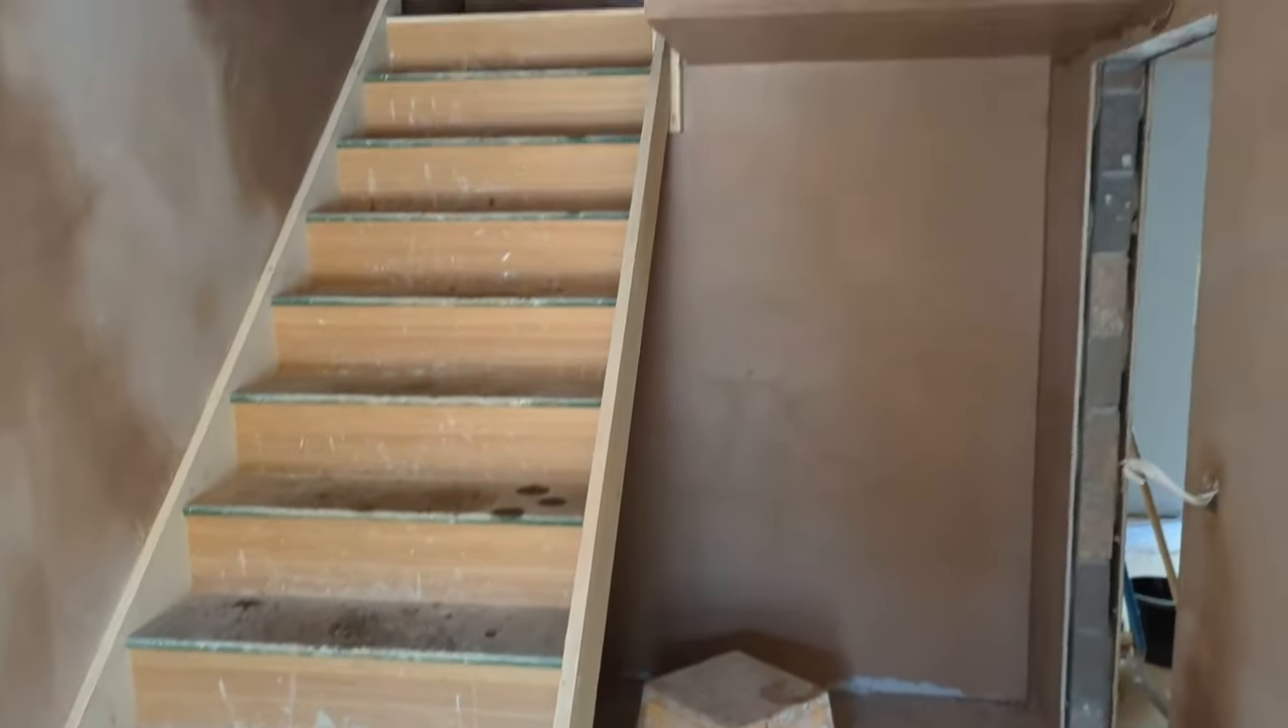So you can see the stairs have gone in.